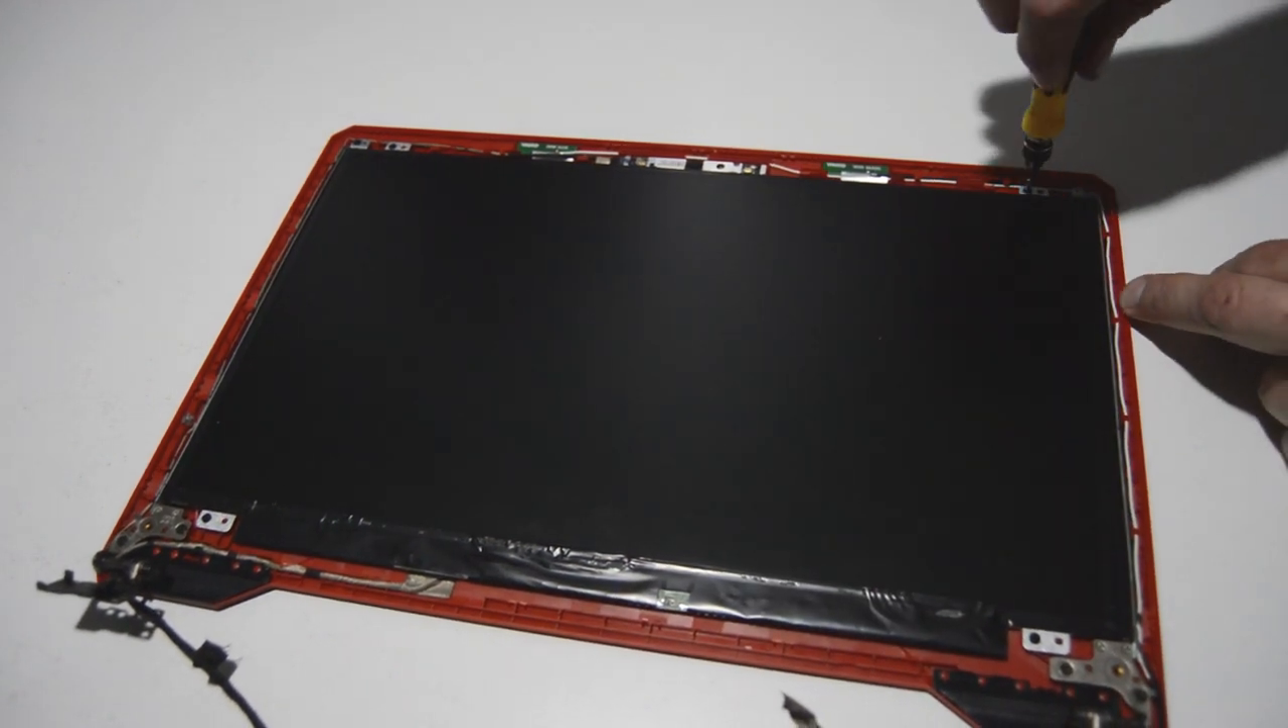Alright, so as you see with the bezel removed, we have easy access to everything in the display assembly.